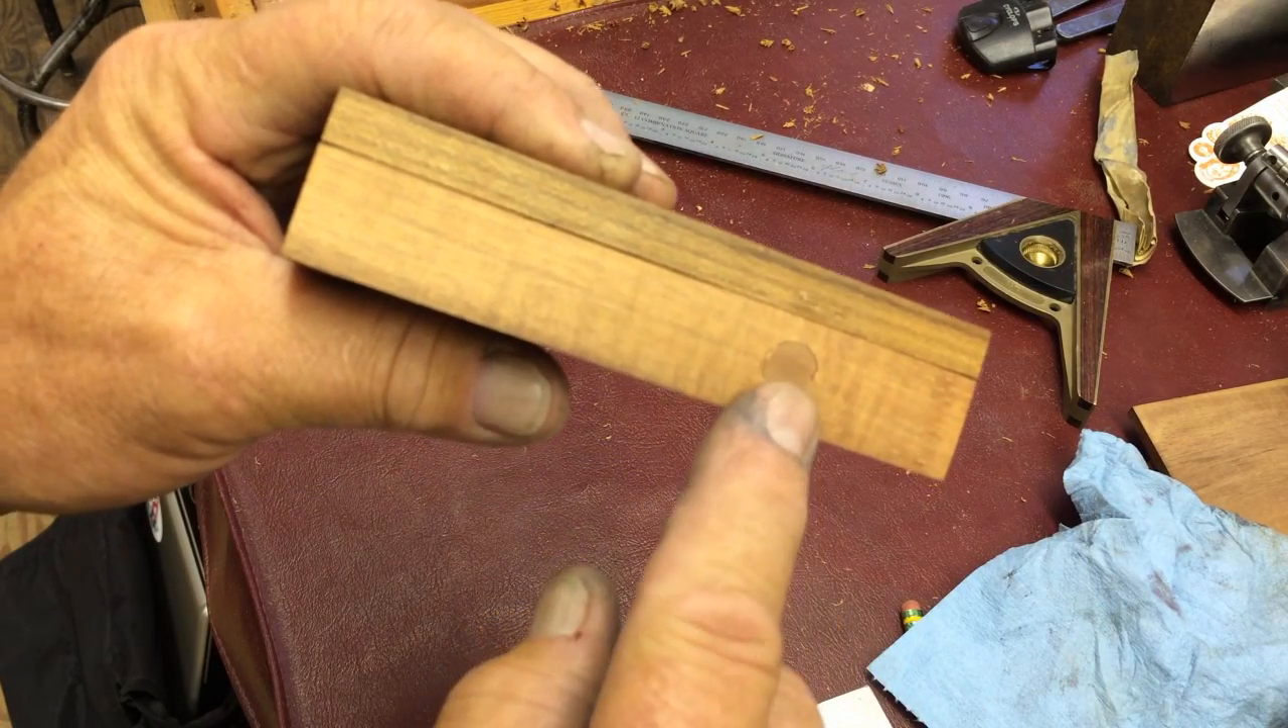And I cut out the white hardwood dowel that was there and installed a koa hardwood dowel to match.